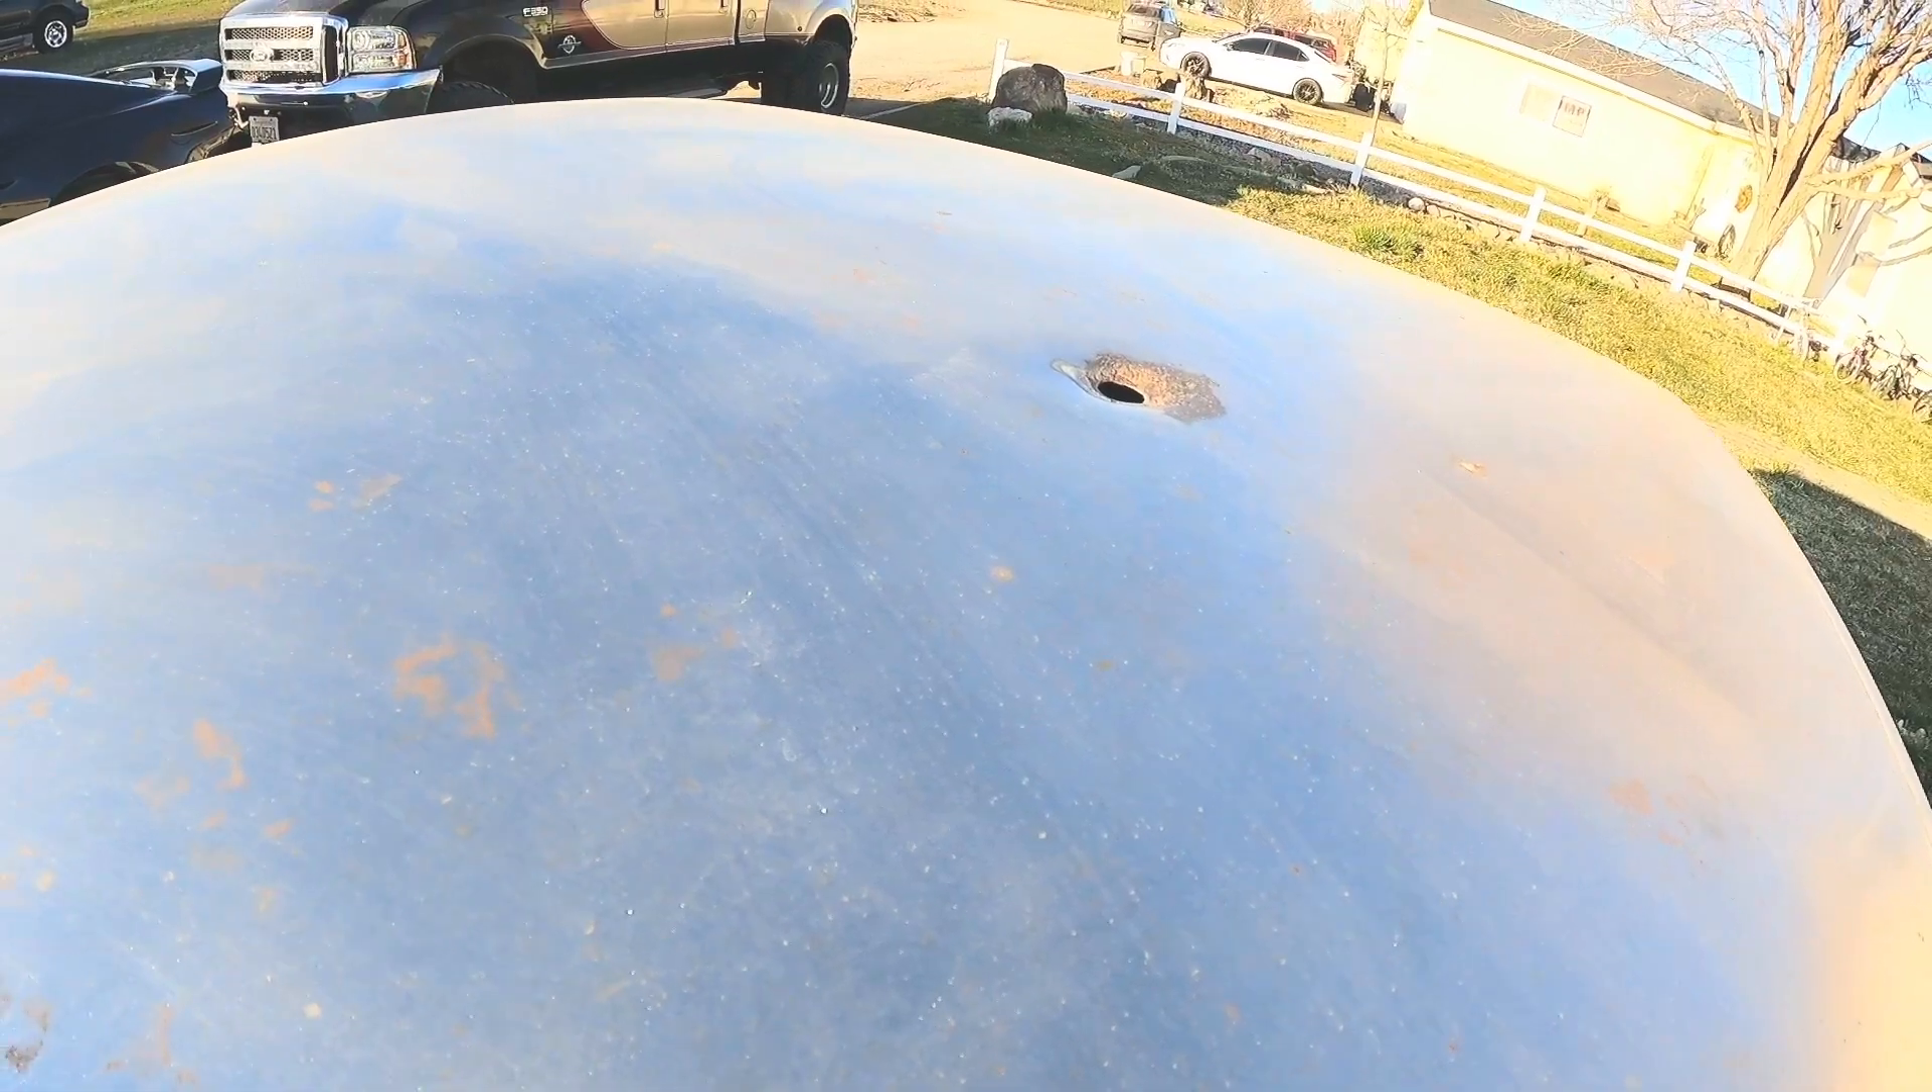Here's another hole that needs to be filled.